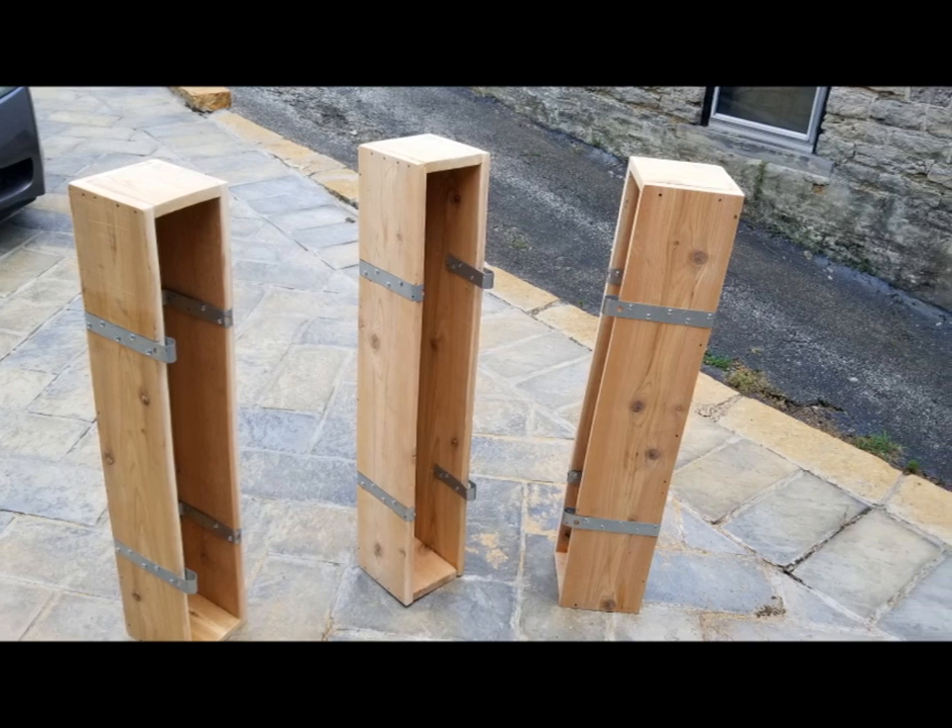So there's the boxes with the steel bands on them.